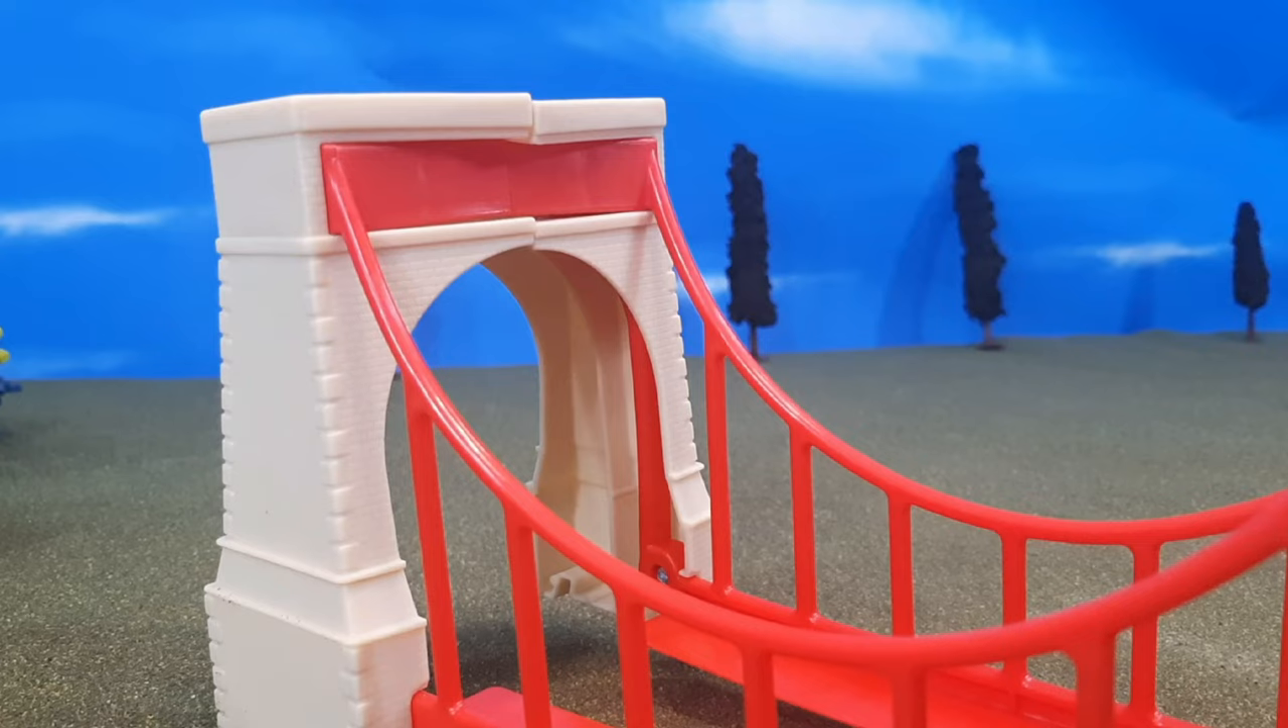And one thing I don't like about this bridge is, because it's two halves, the plastic's a little bit flimsy. And you can see it doesn't meet up exactly right.